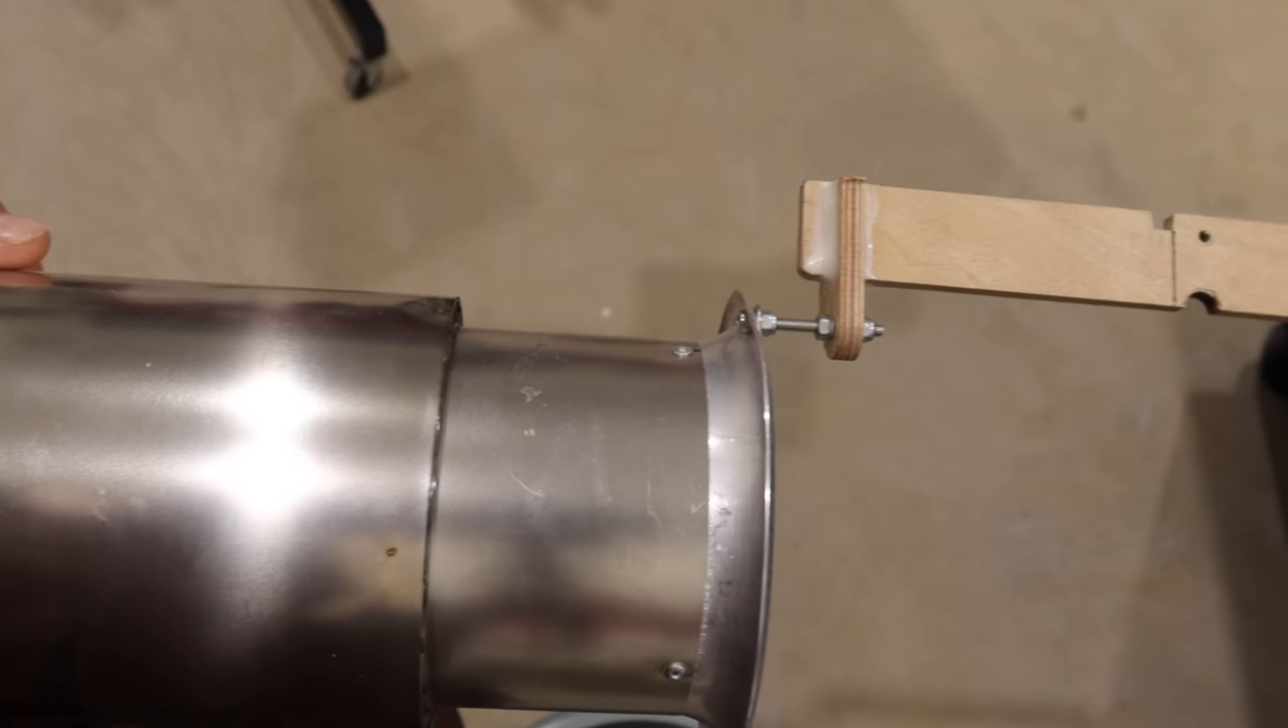We've got that removable engine rail mounted to the pipe the spacing's all figured out.